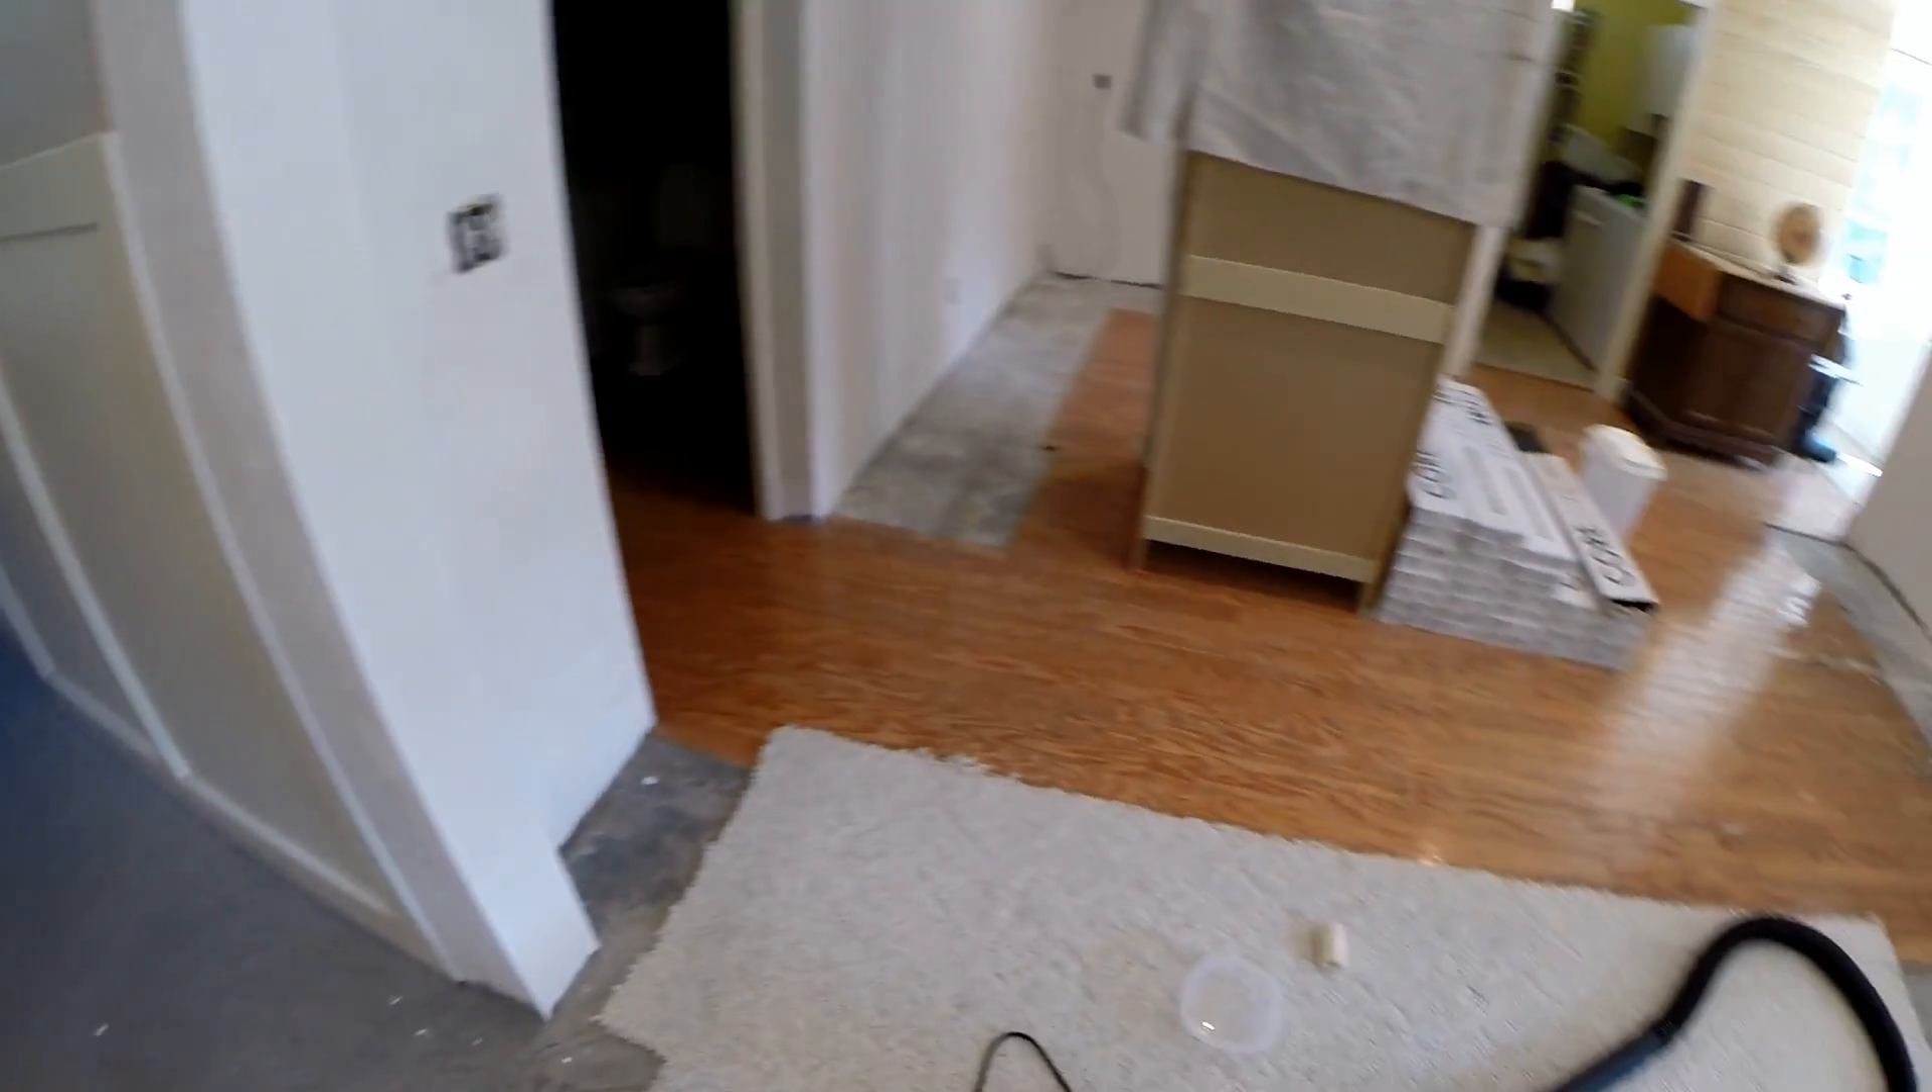I guess we're about half way with the flooring. All this flooring still has to come up.